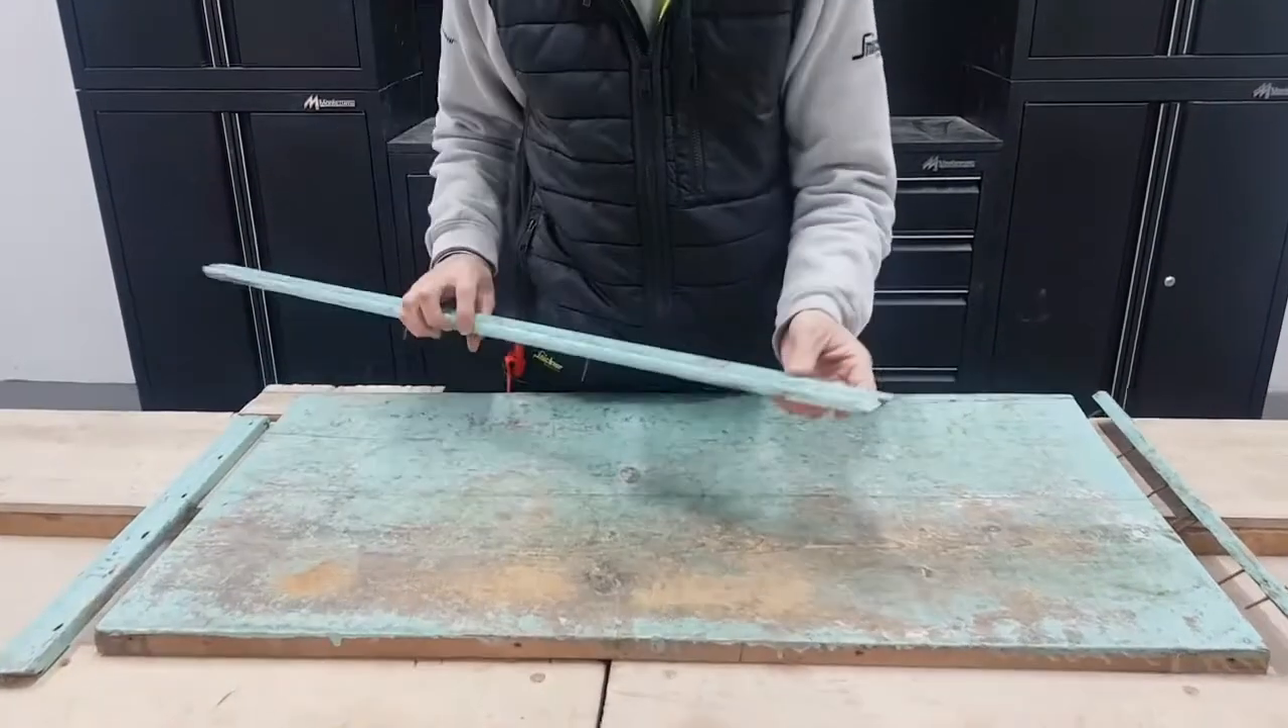I've taken the lid off the trunk and i've also removed the timber moulding that was nailed to the lid itself.